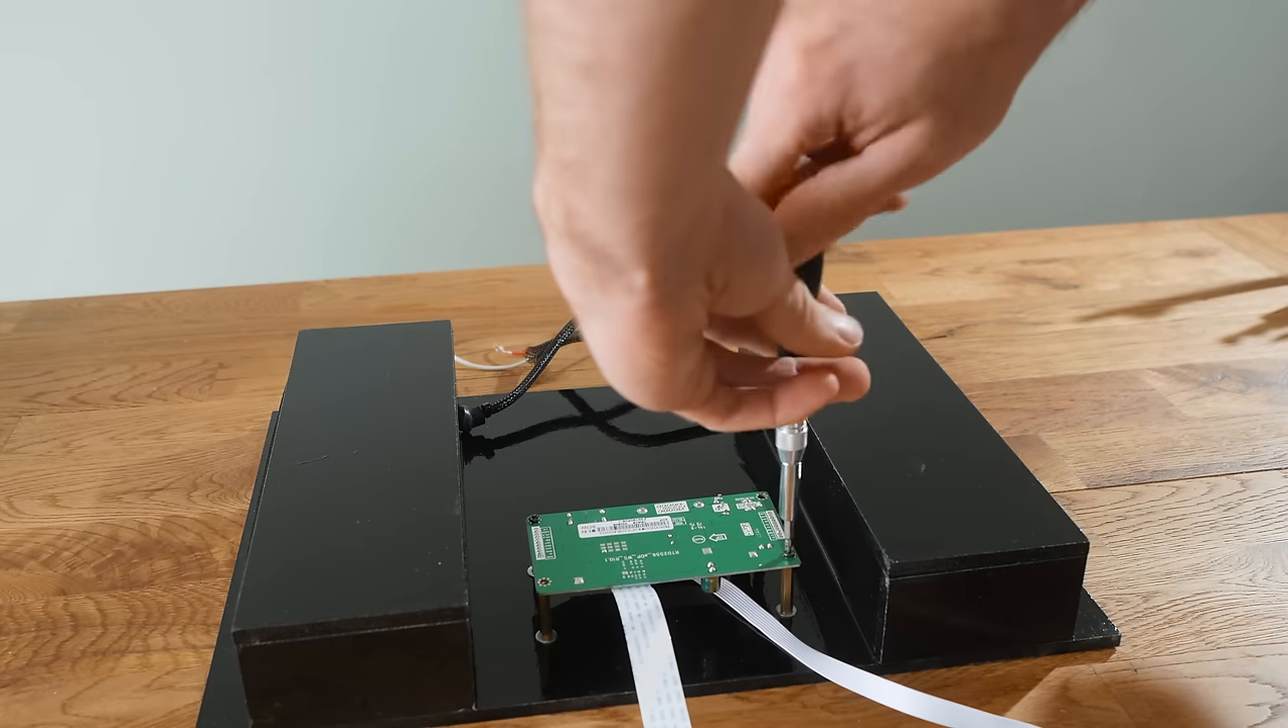The gap in the middle between the two speaker enclosures is the perfect space for housing the driver board for the screen, which I mounted in place with some long PCB pillar standoffs.